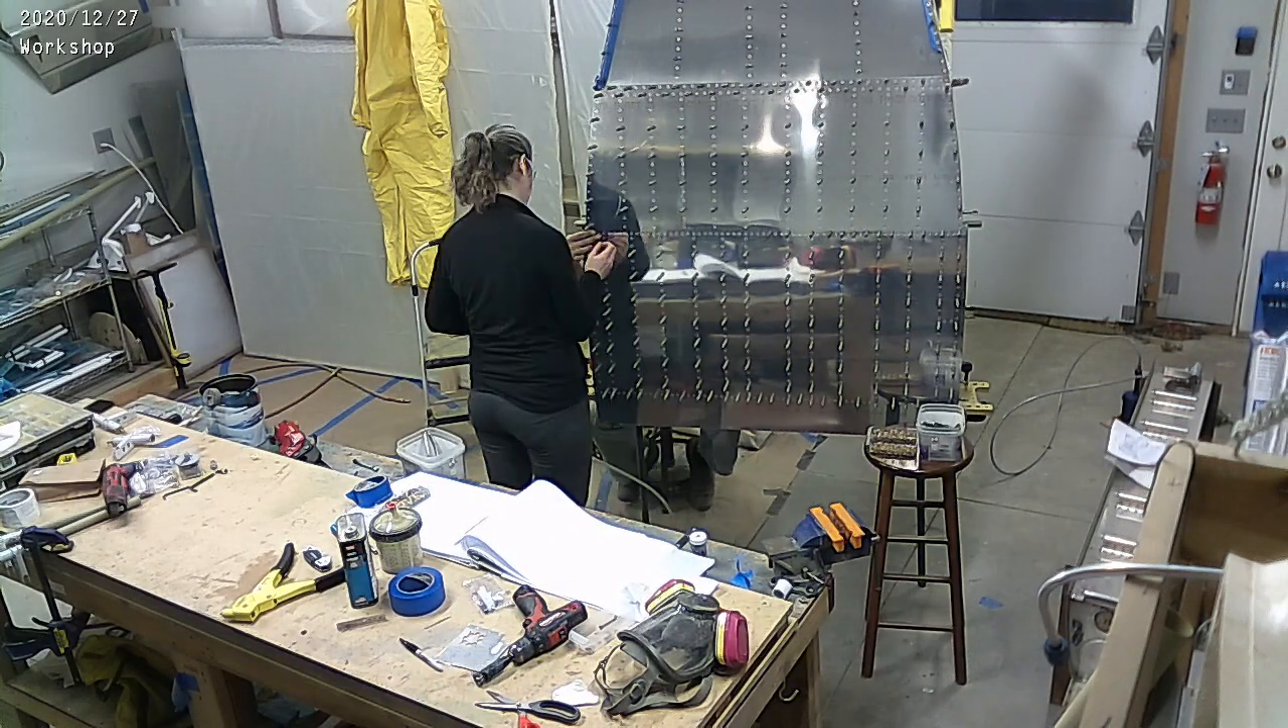We have closed up the center fuselage, which is what you're seeing there. We put the skins on and you'll notice shortly Mary and I are going to start riveting that.